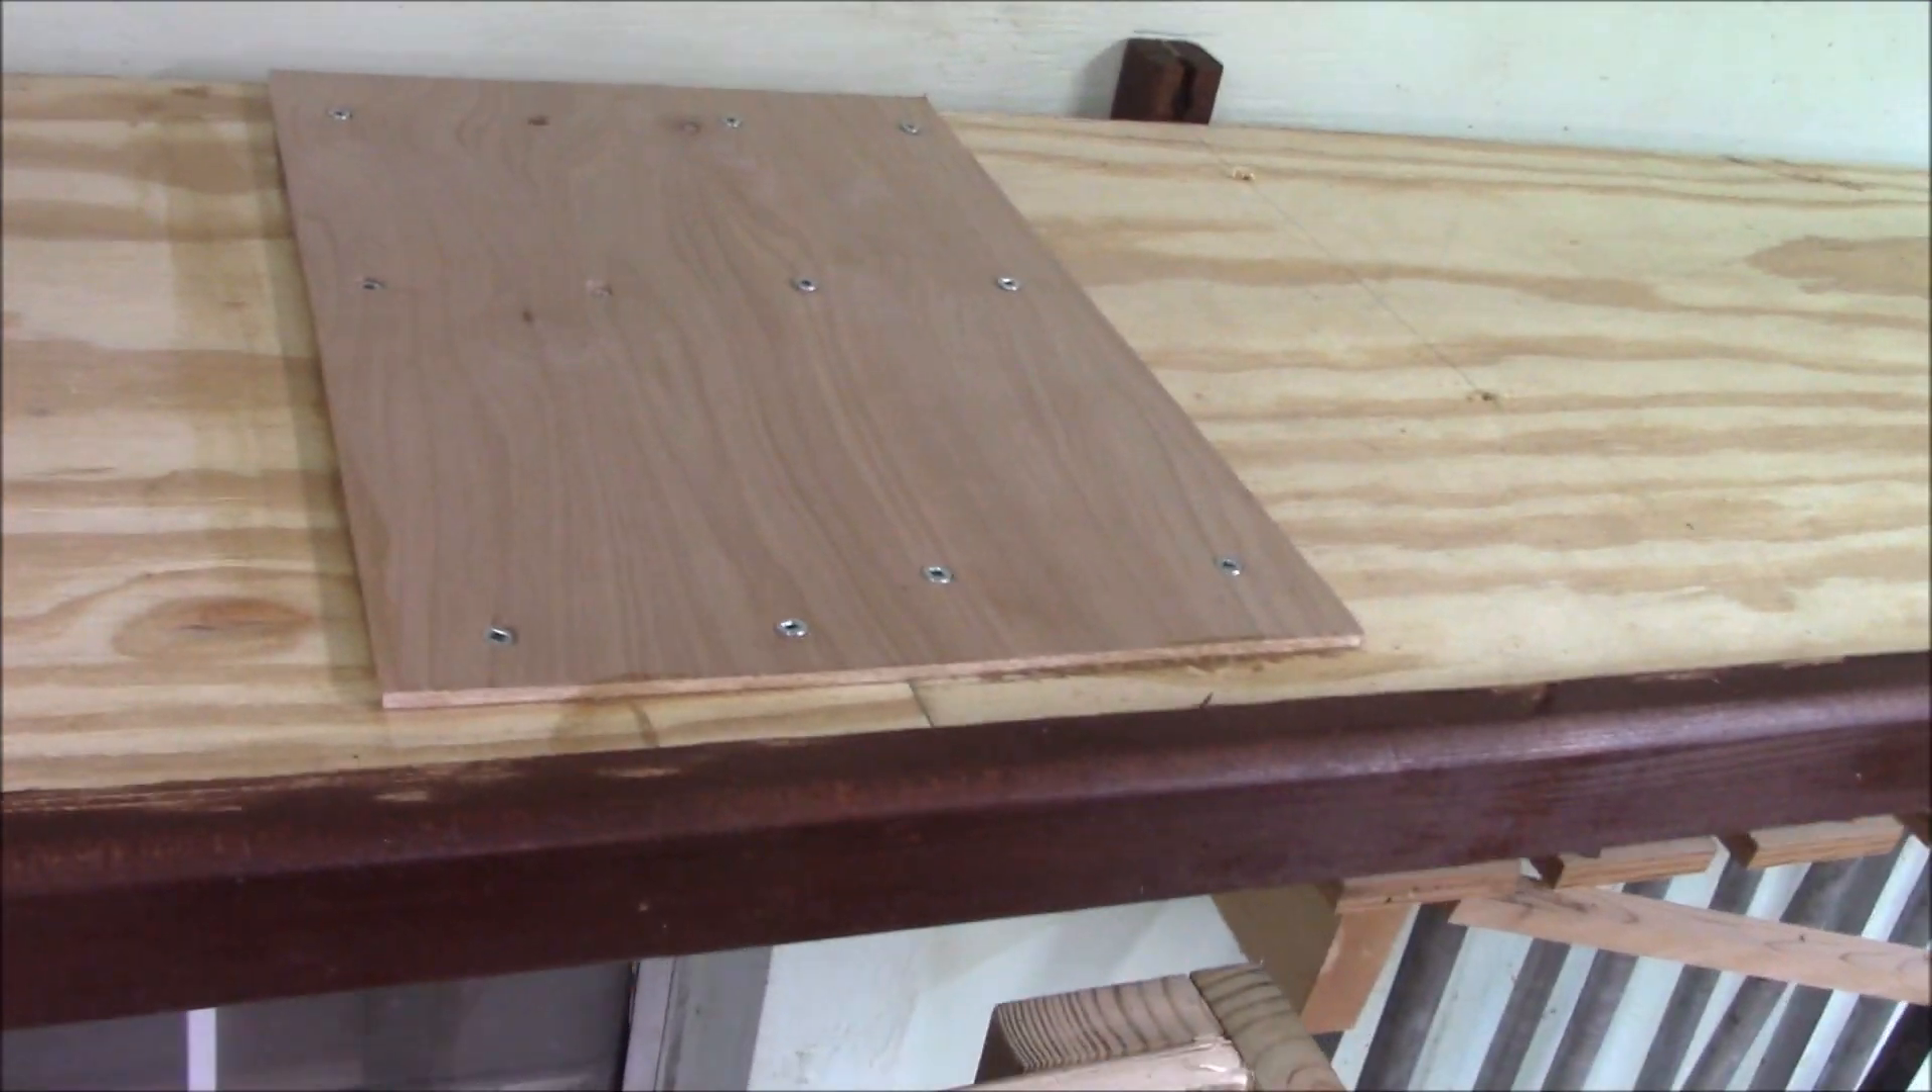The plywood is scarfed together with that uh quarter inch piece of plywood that is both glued and screwed and then the whole thing is locked together with that uh that trim right there that overlaps that joint.